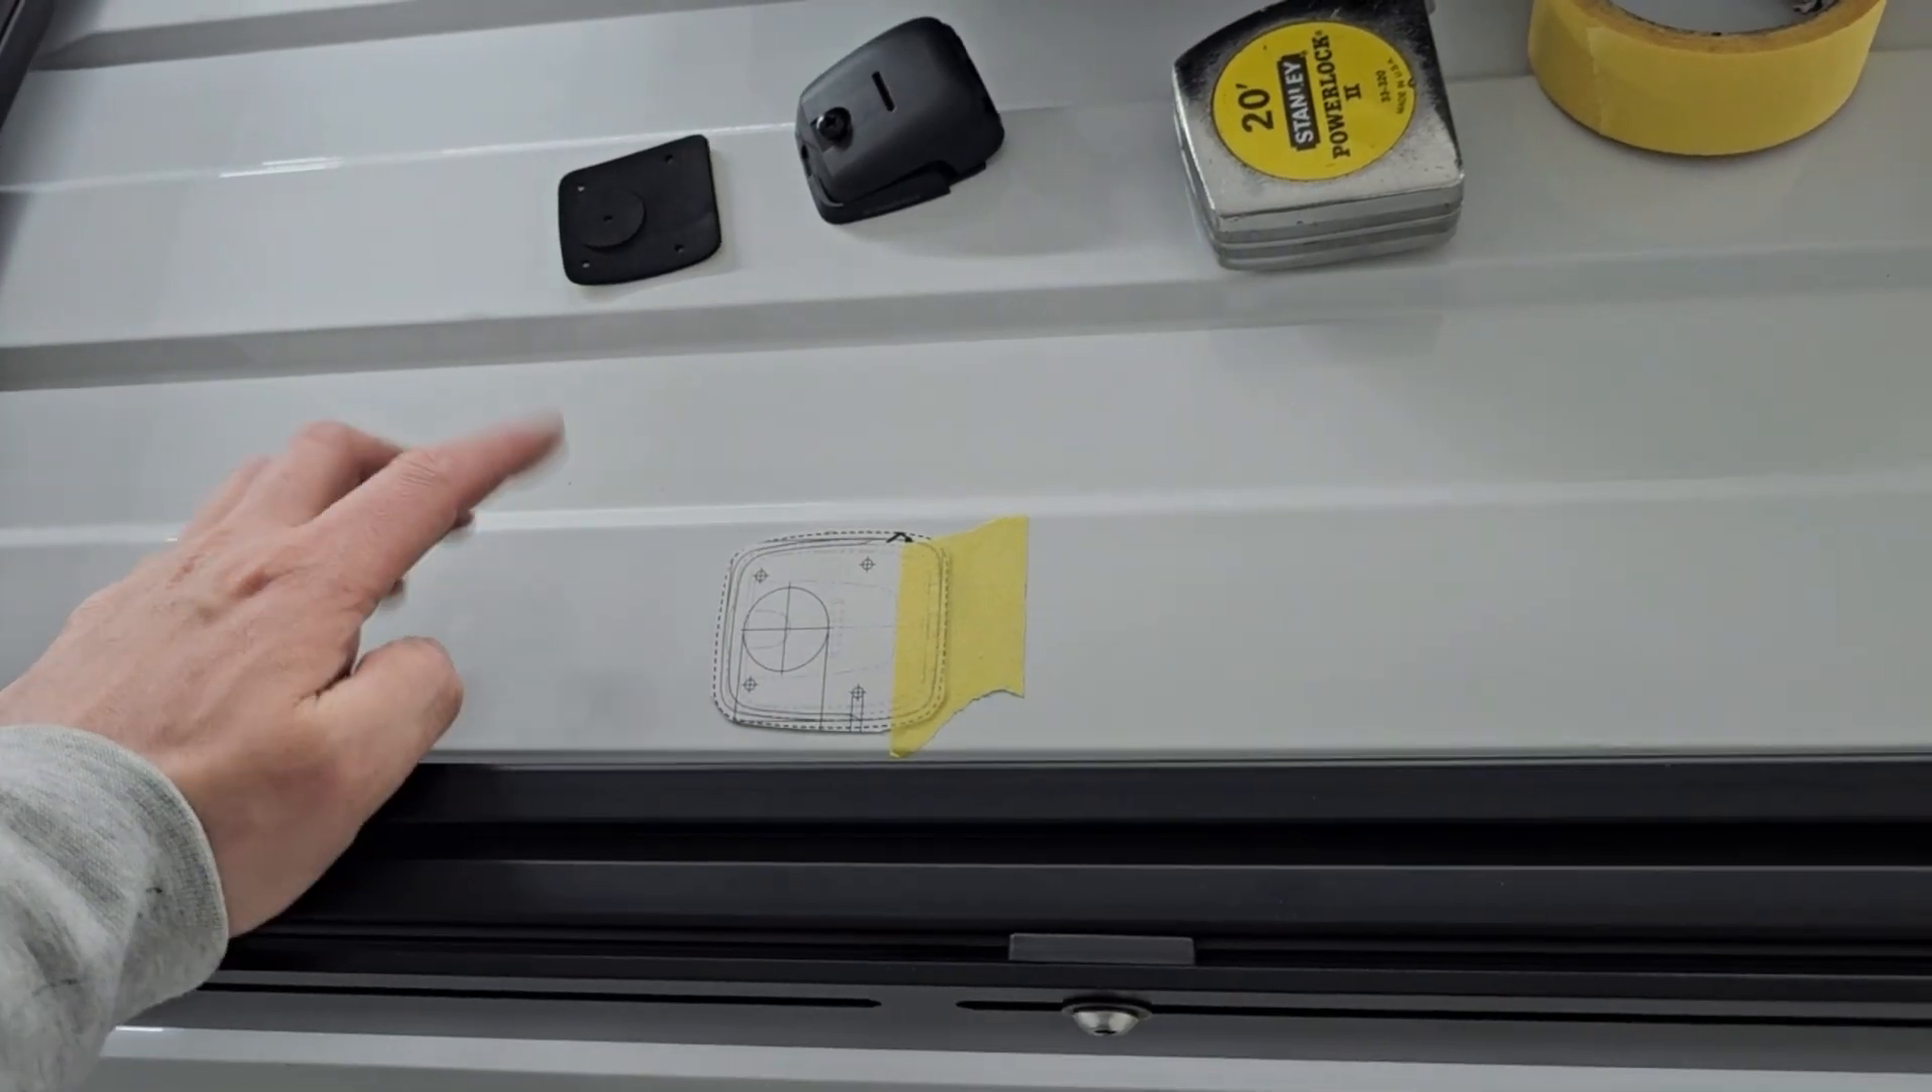And I have the template right here. So as you can see, it fits on the actual width of one of the channels here, the raised channel.